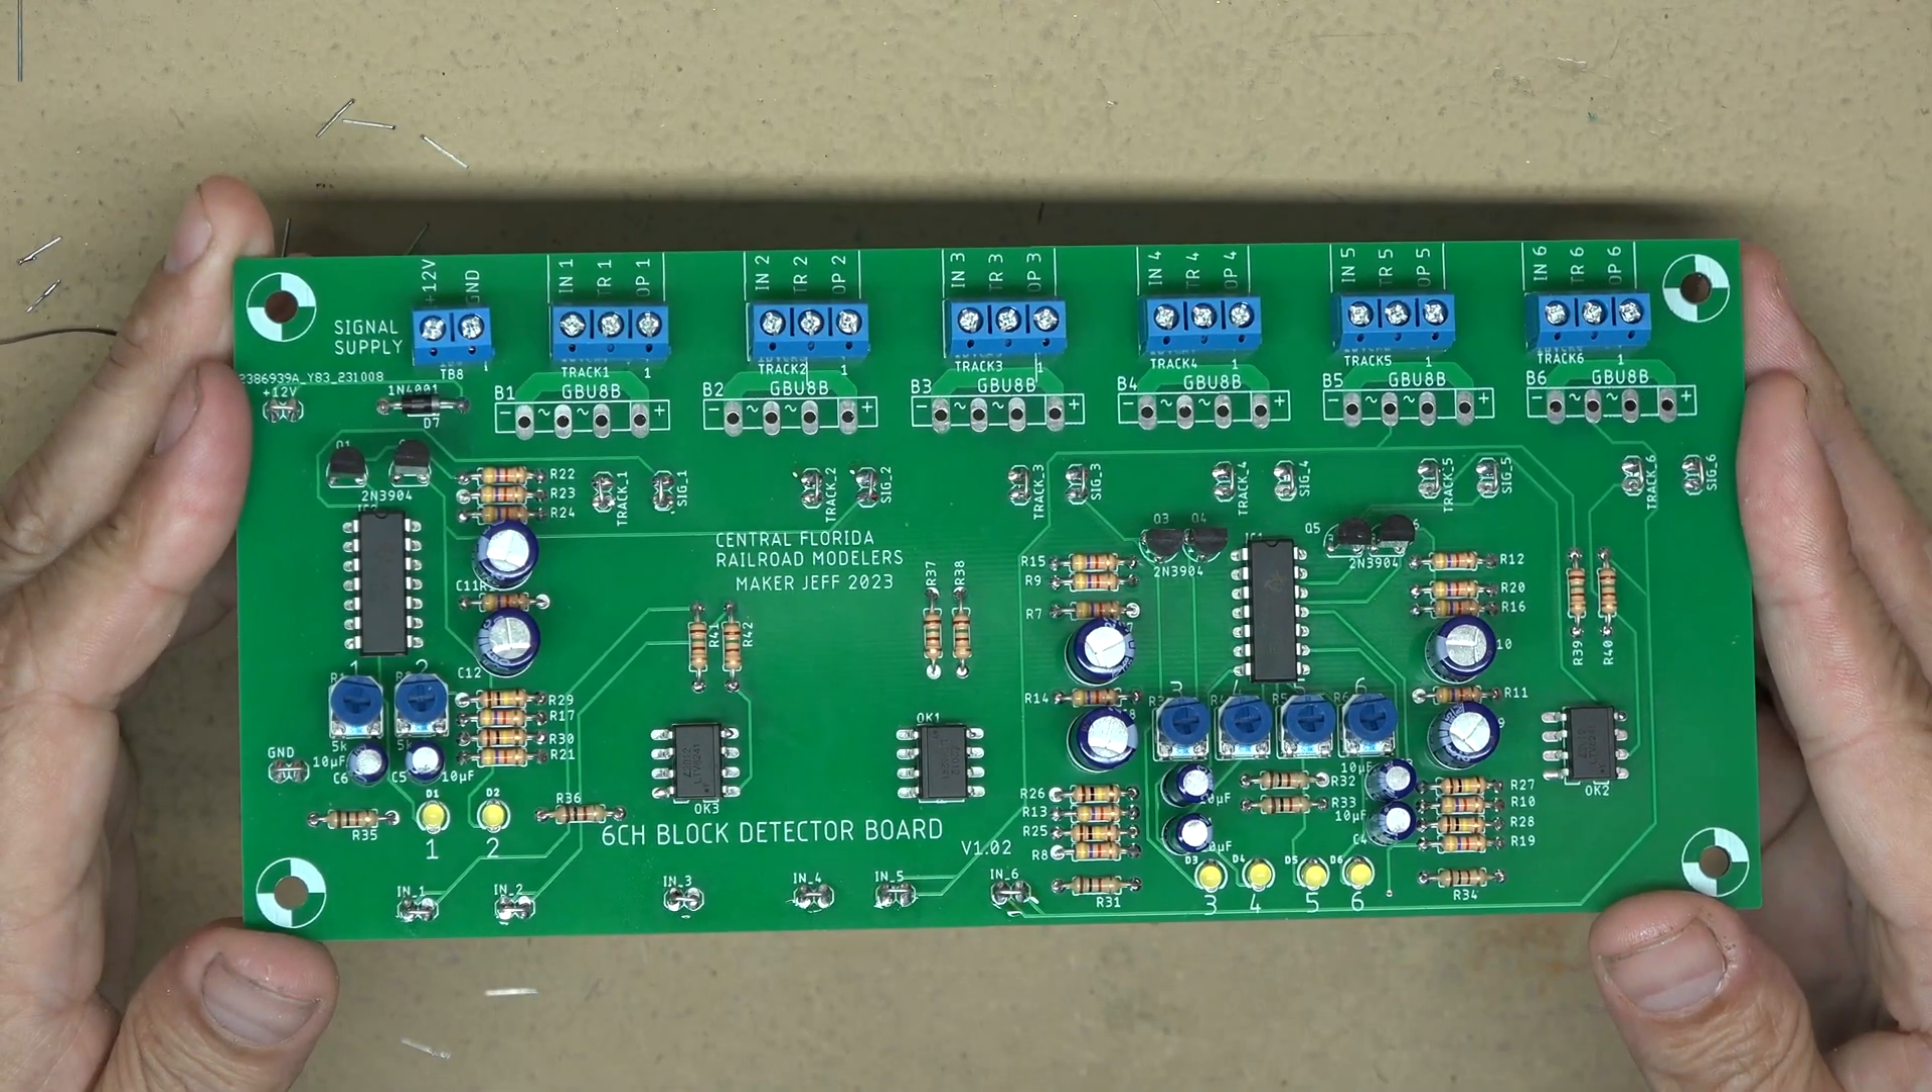All the terminal blocks have been installed.